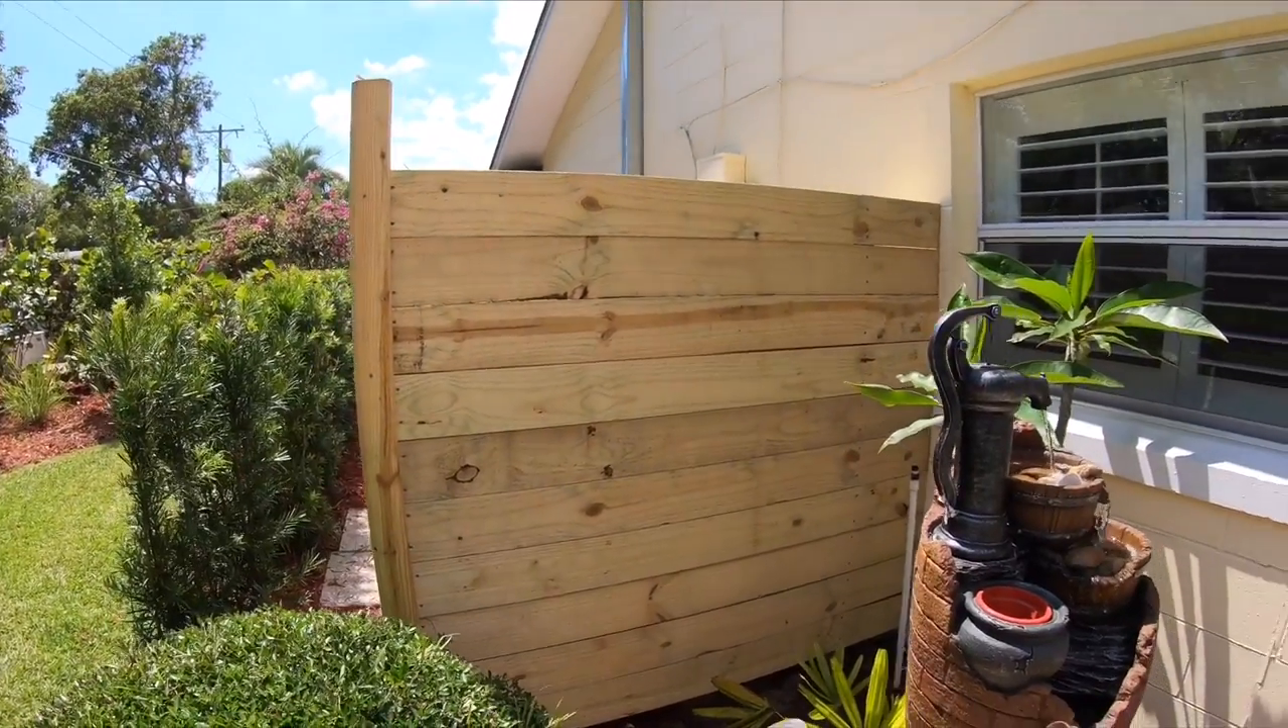As you can see the wall is gone a wooden facade is in its place.